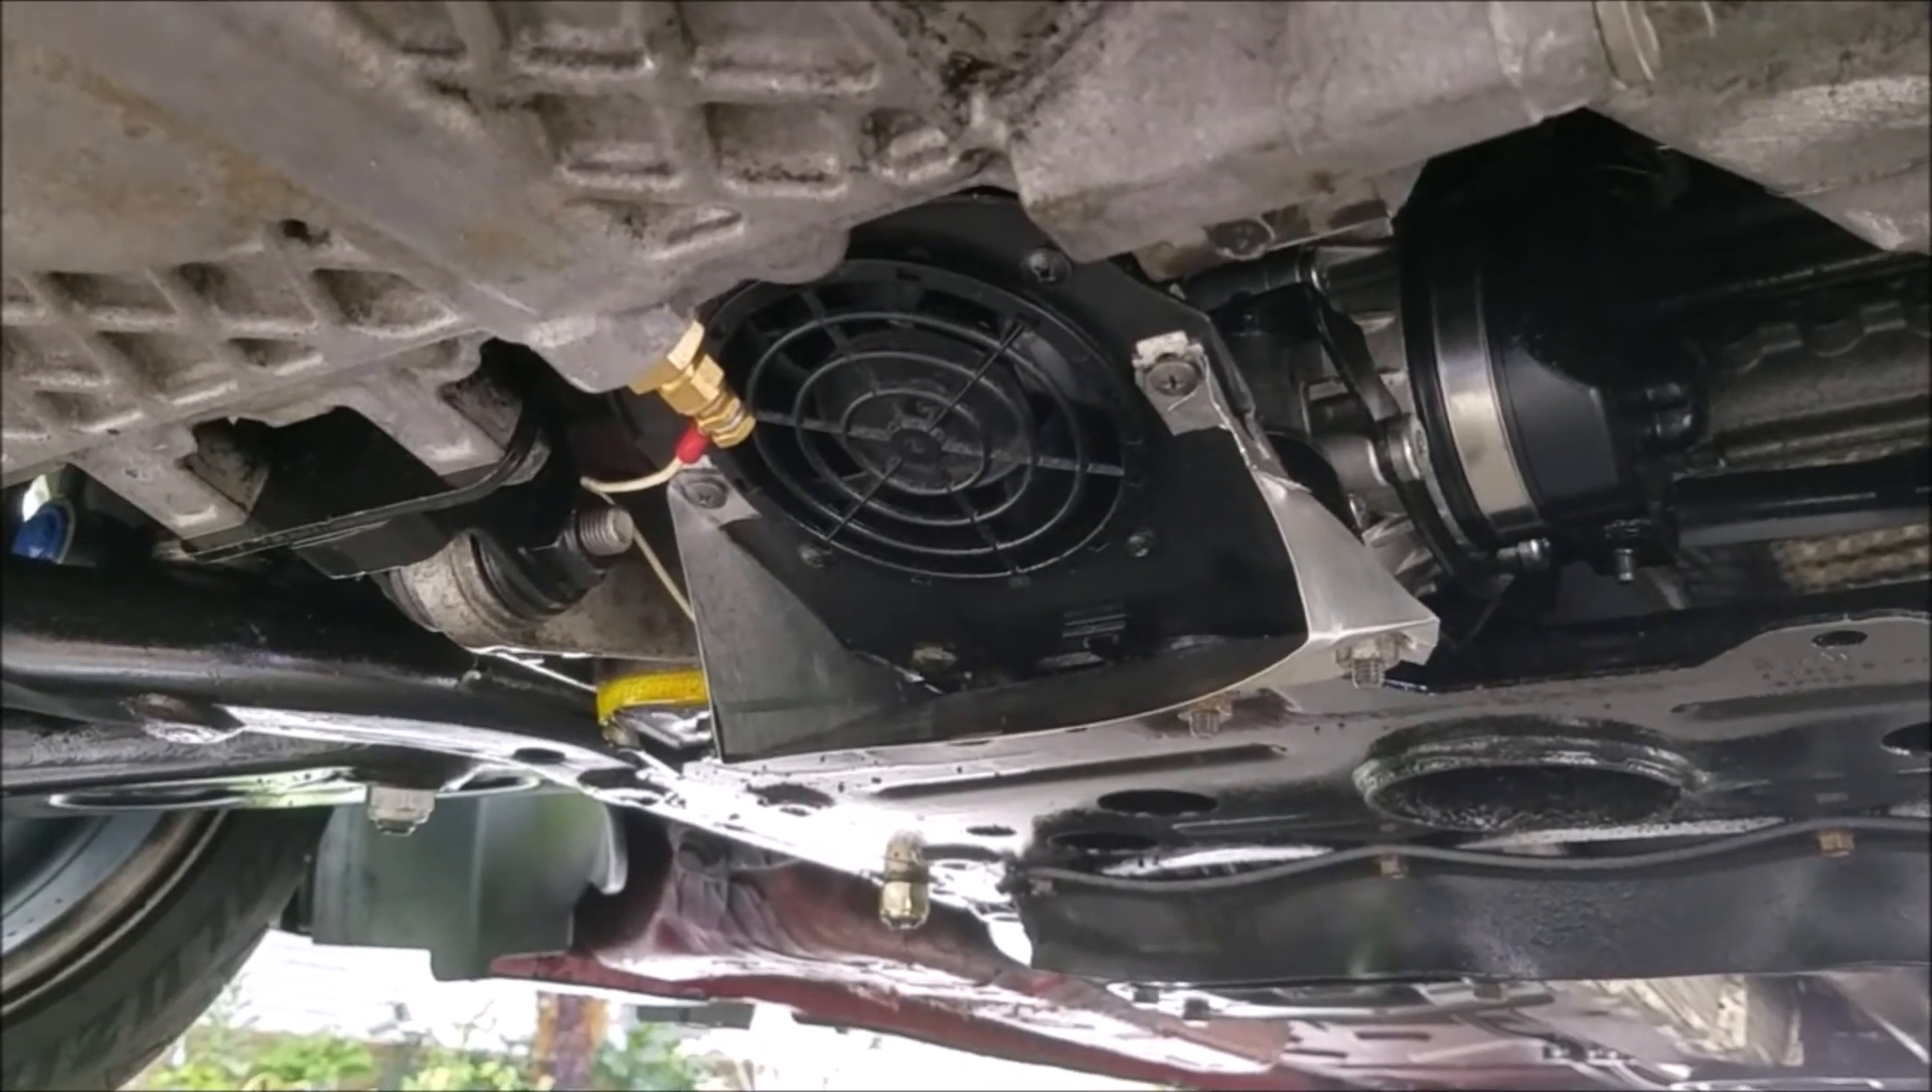Here you can see my vent underneath the car so it's attached at four different locations.